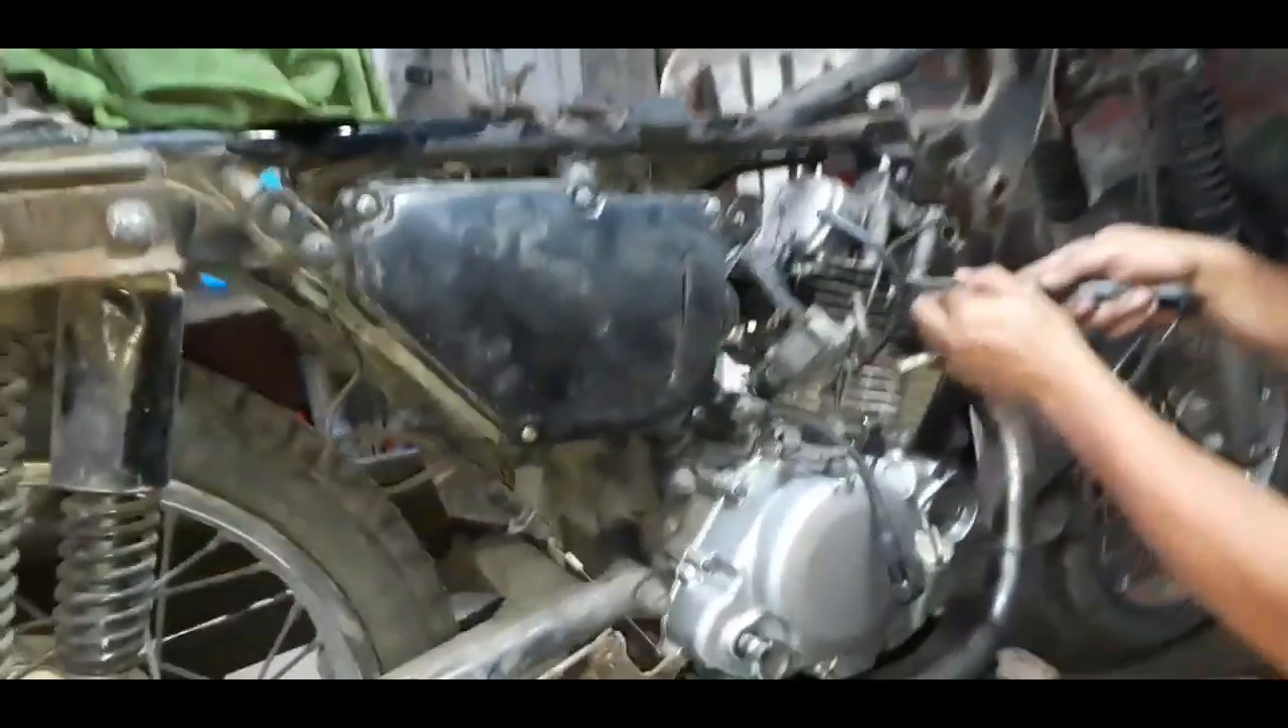Ayan mga kabro tapos ko nang takpan yung ating bandang clutch side nakabit na natin yung bagong clutch housing.